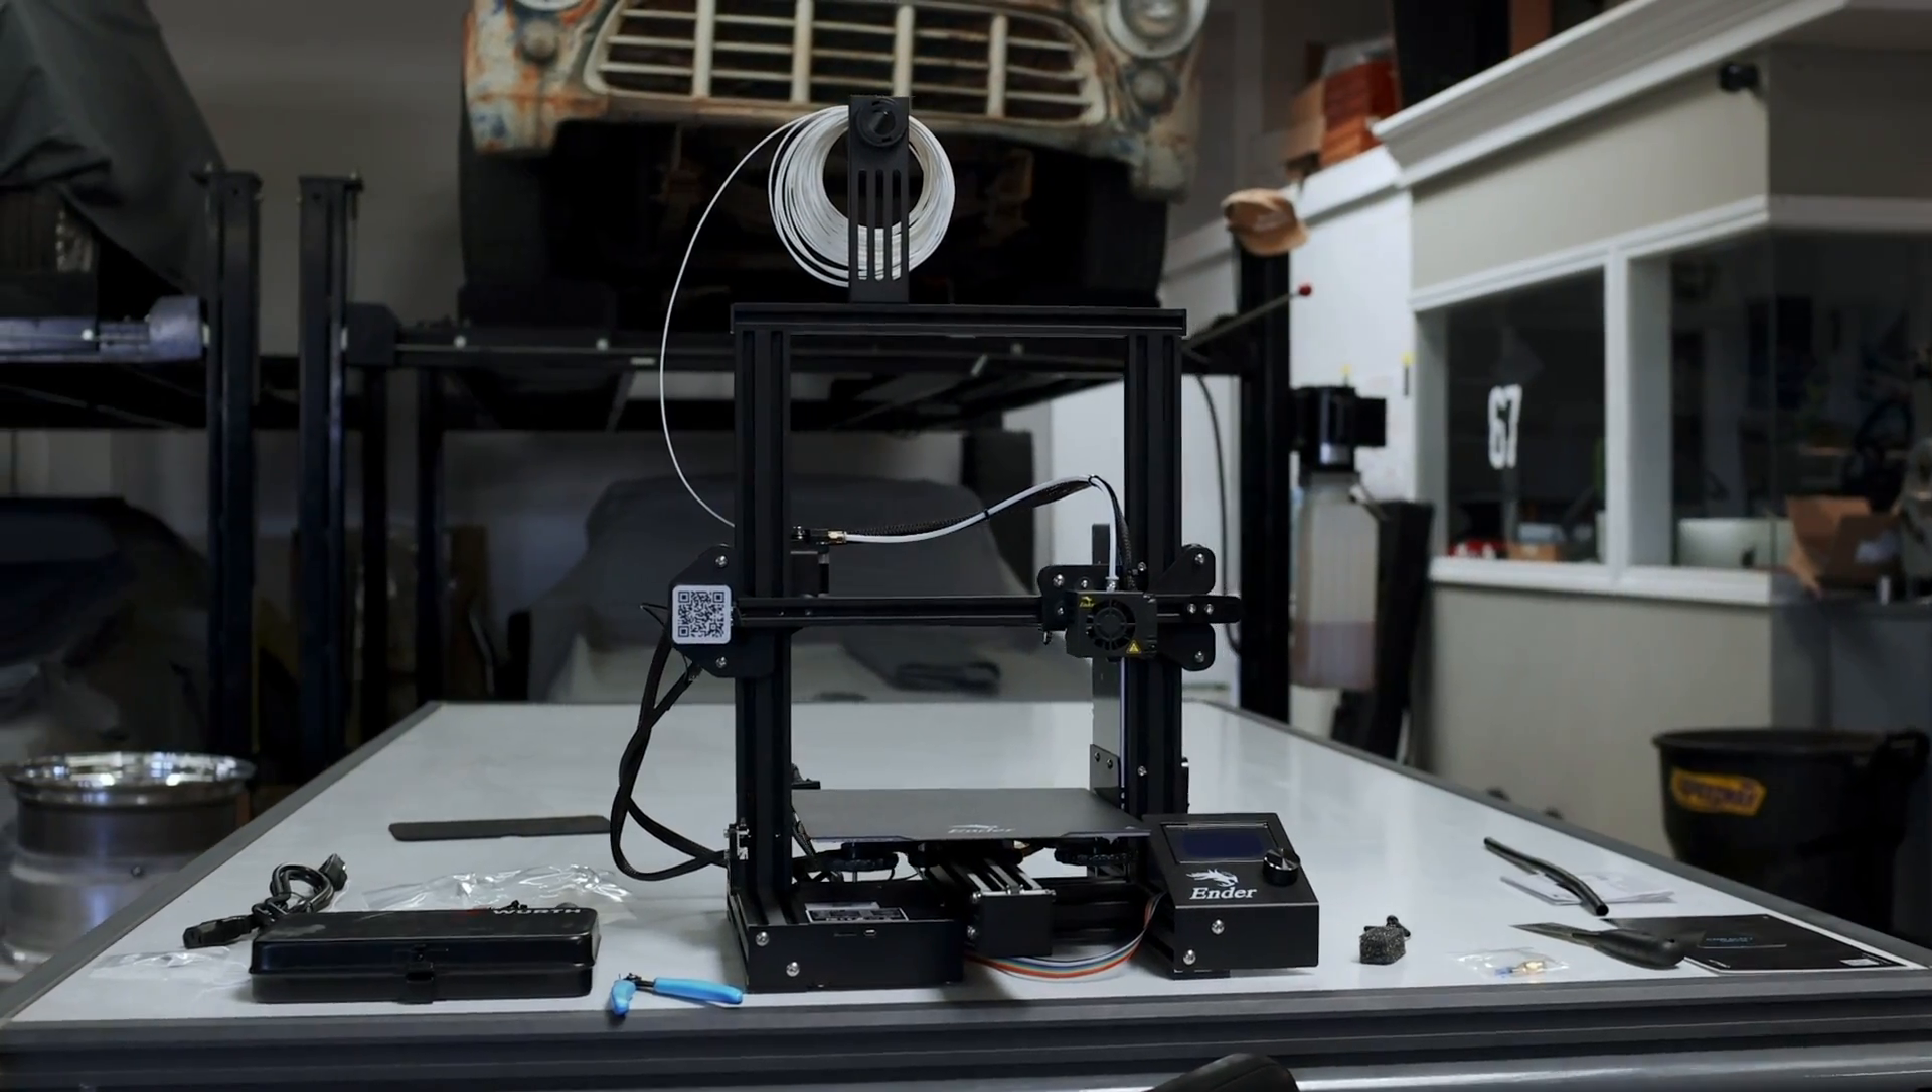Alright, so I've got the printer assembled, as you guys can see.